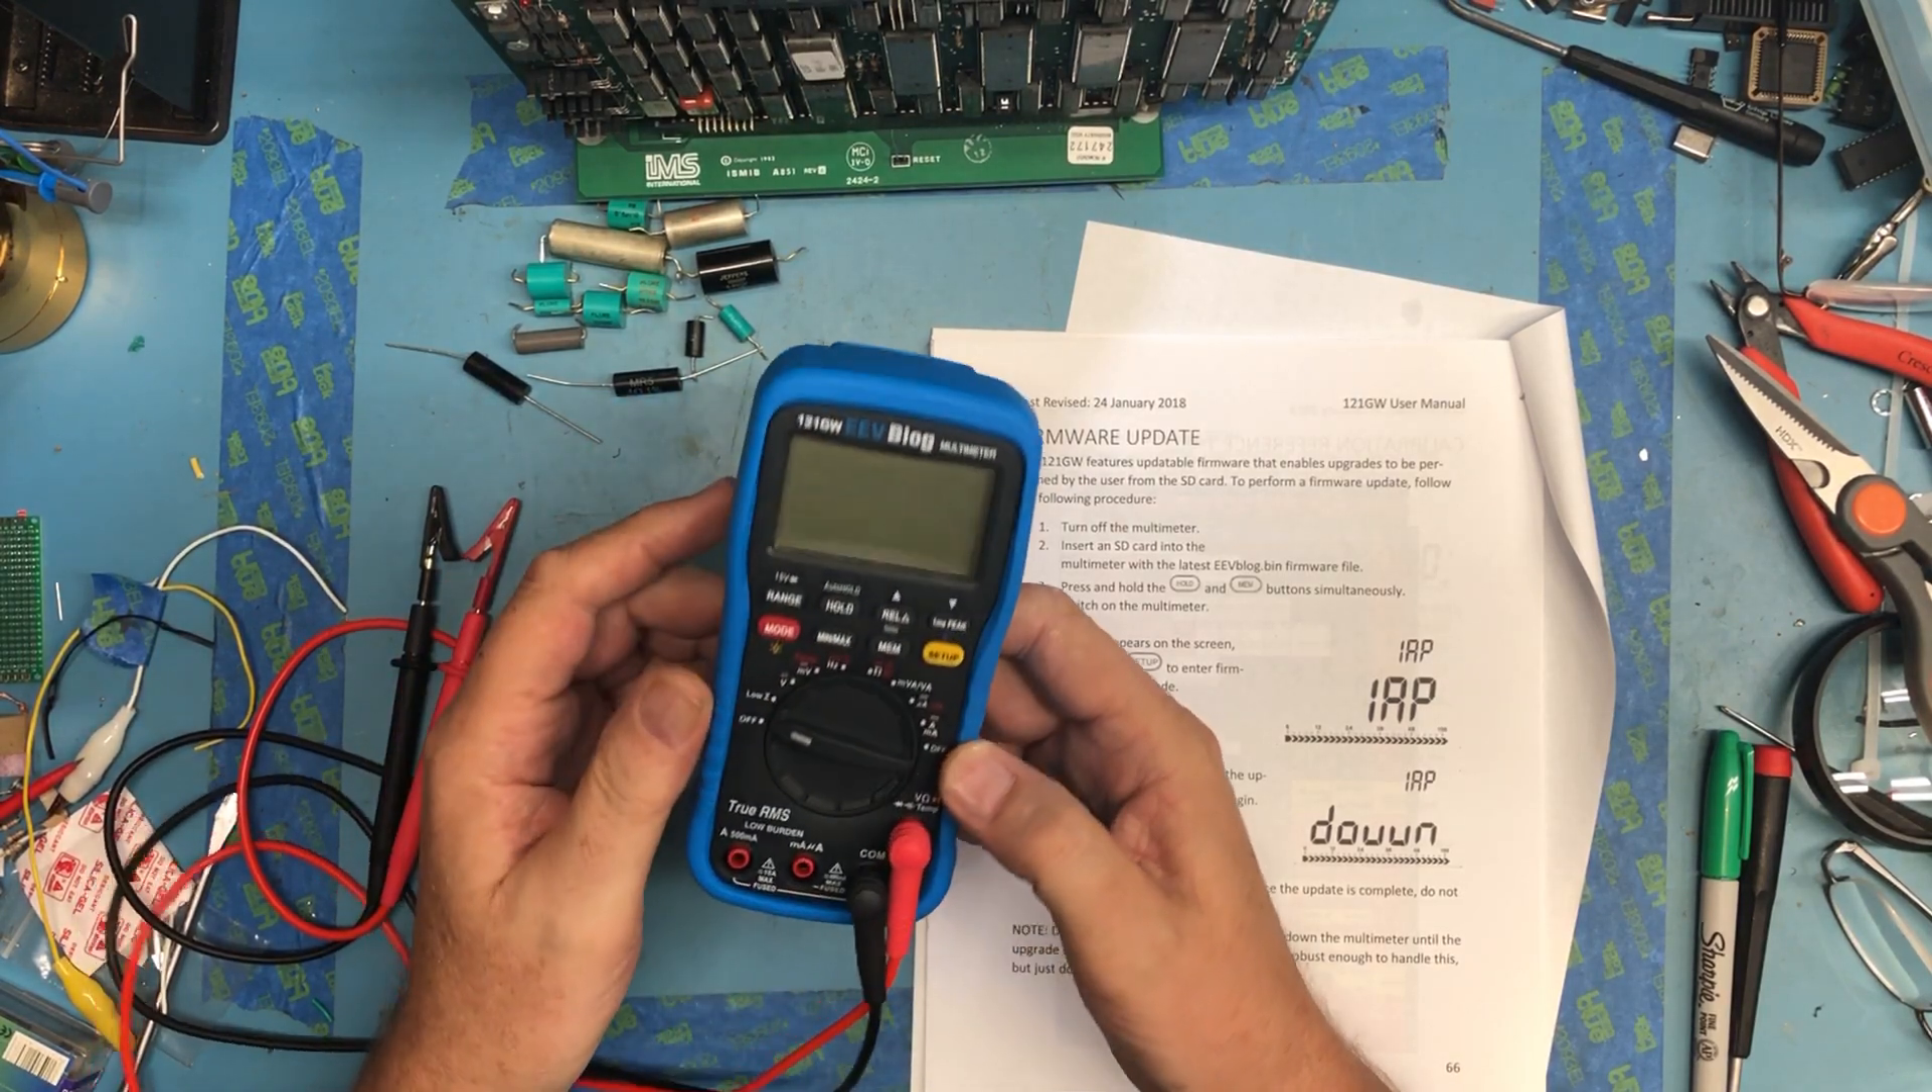I've not taken the rubber case off the unit yet.